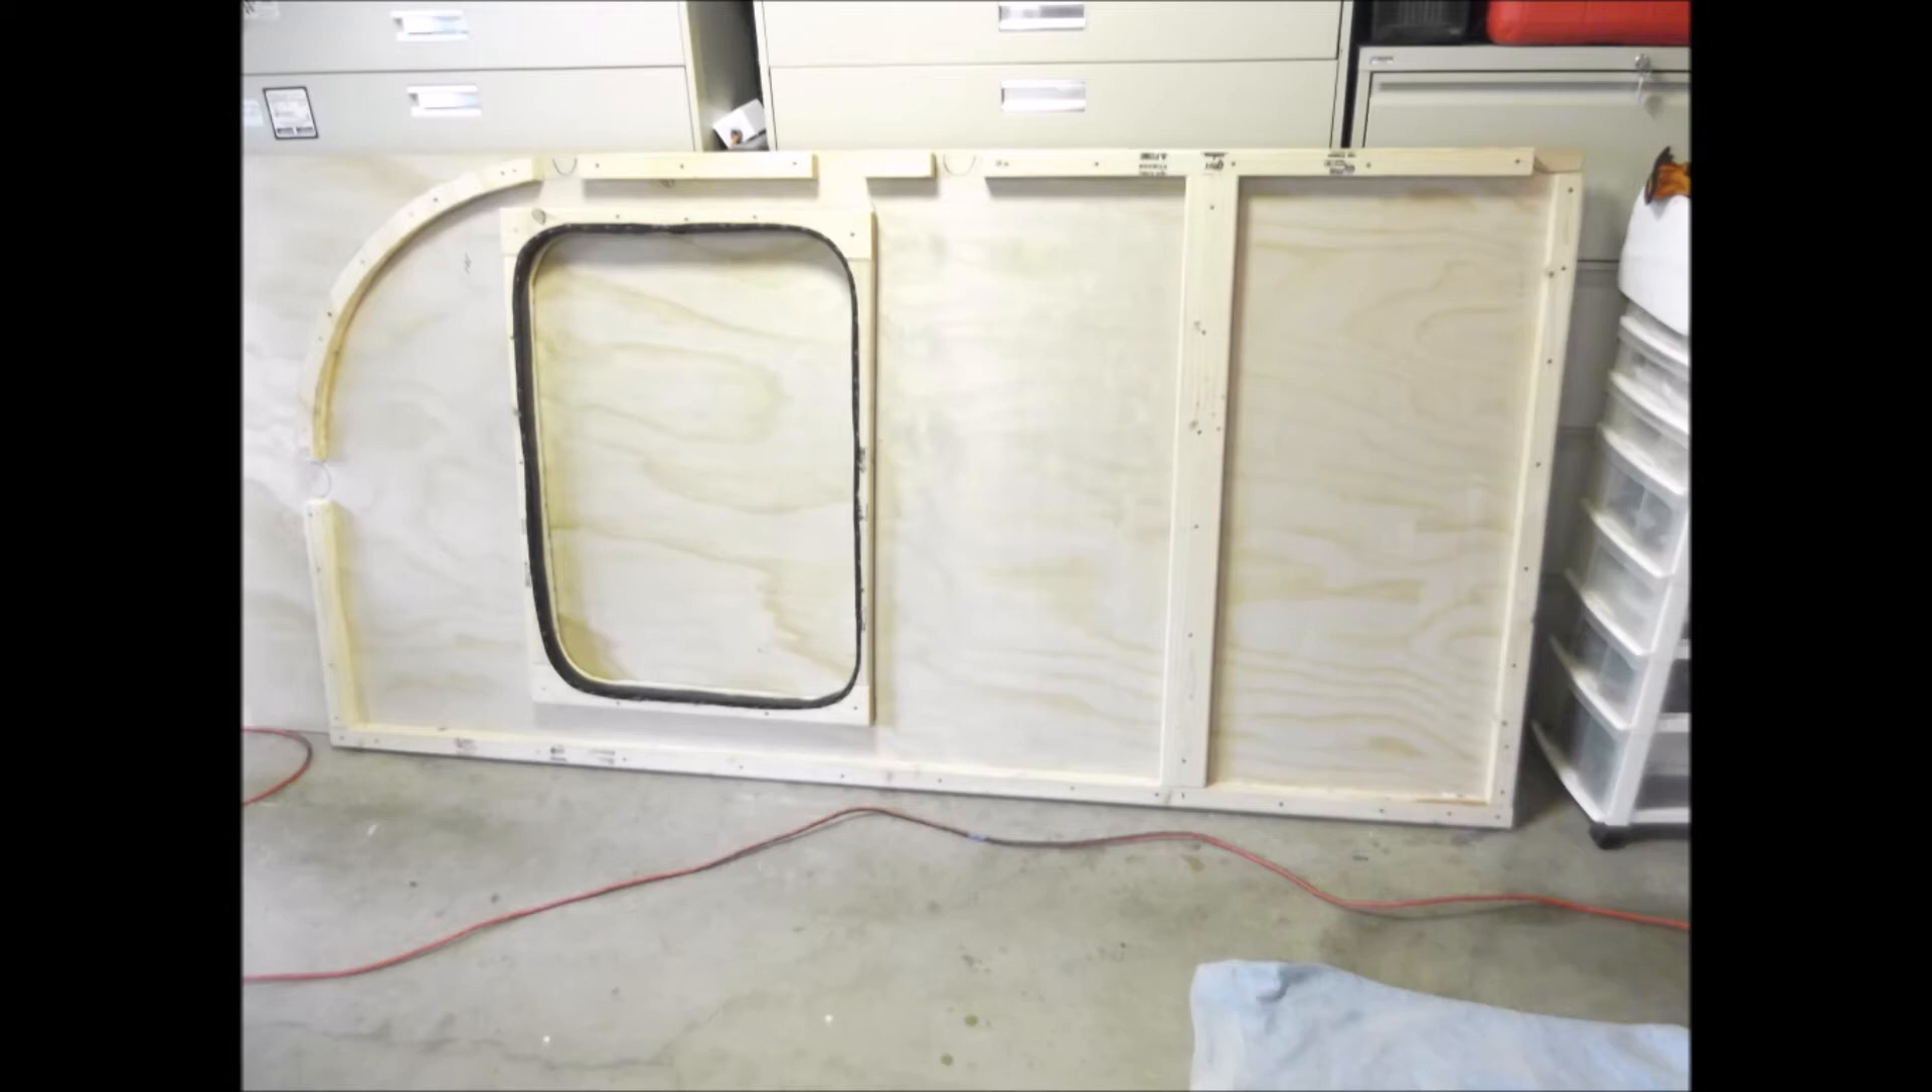There's the interior of the sidewall, partially ribbed out, getting ready for insulation.